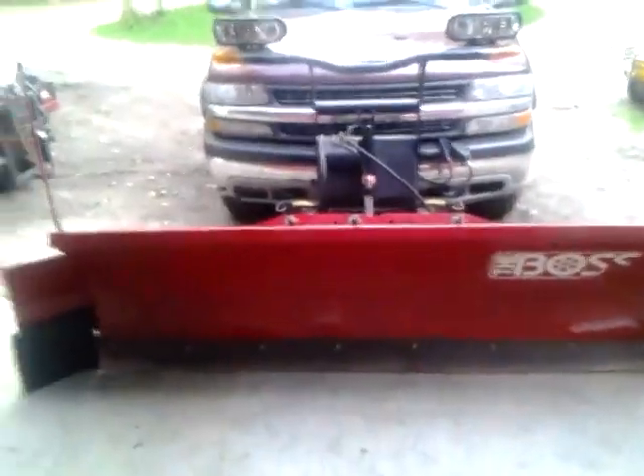But, anyway, for now, I got the plow on the truck, as you can see.